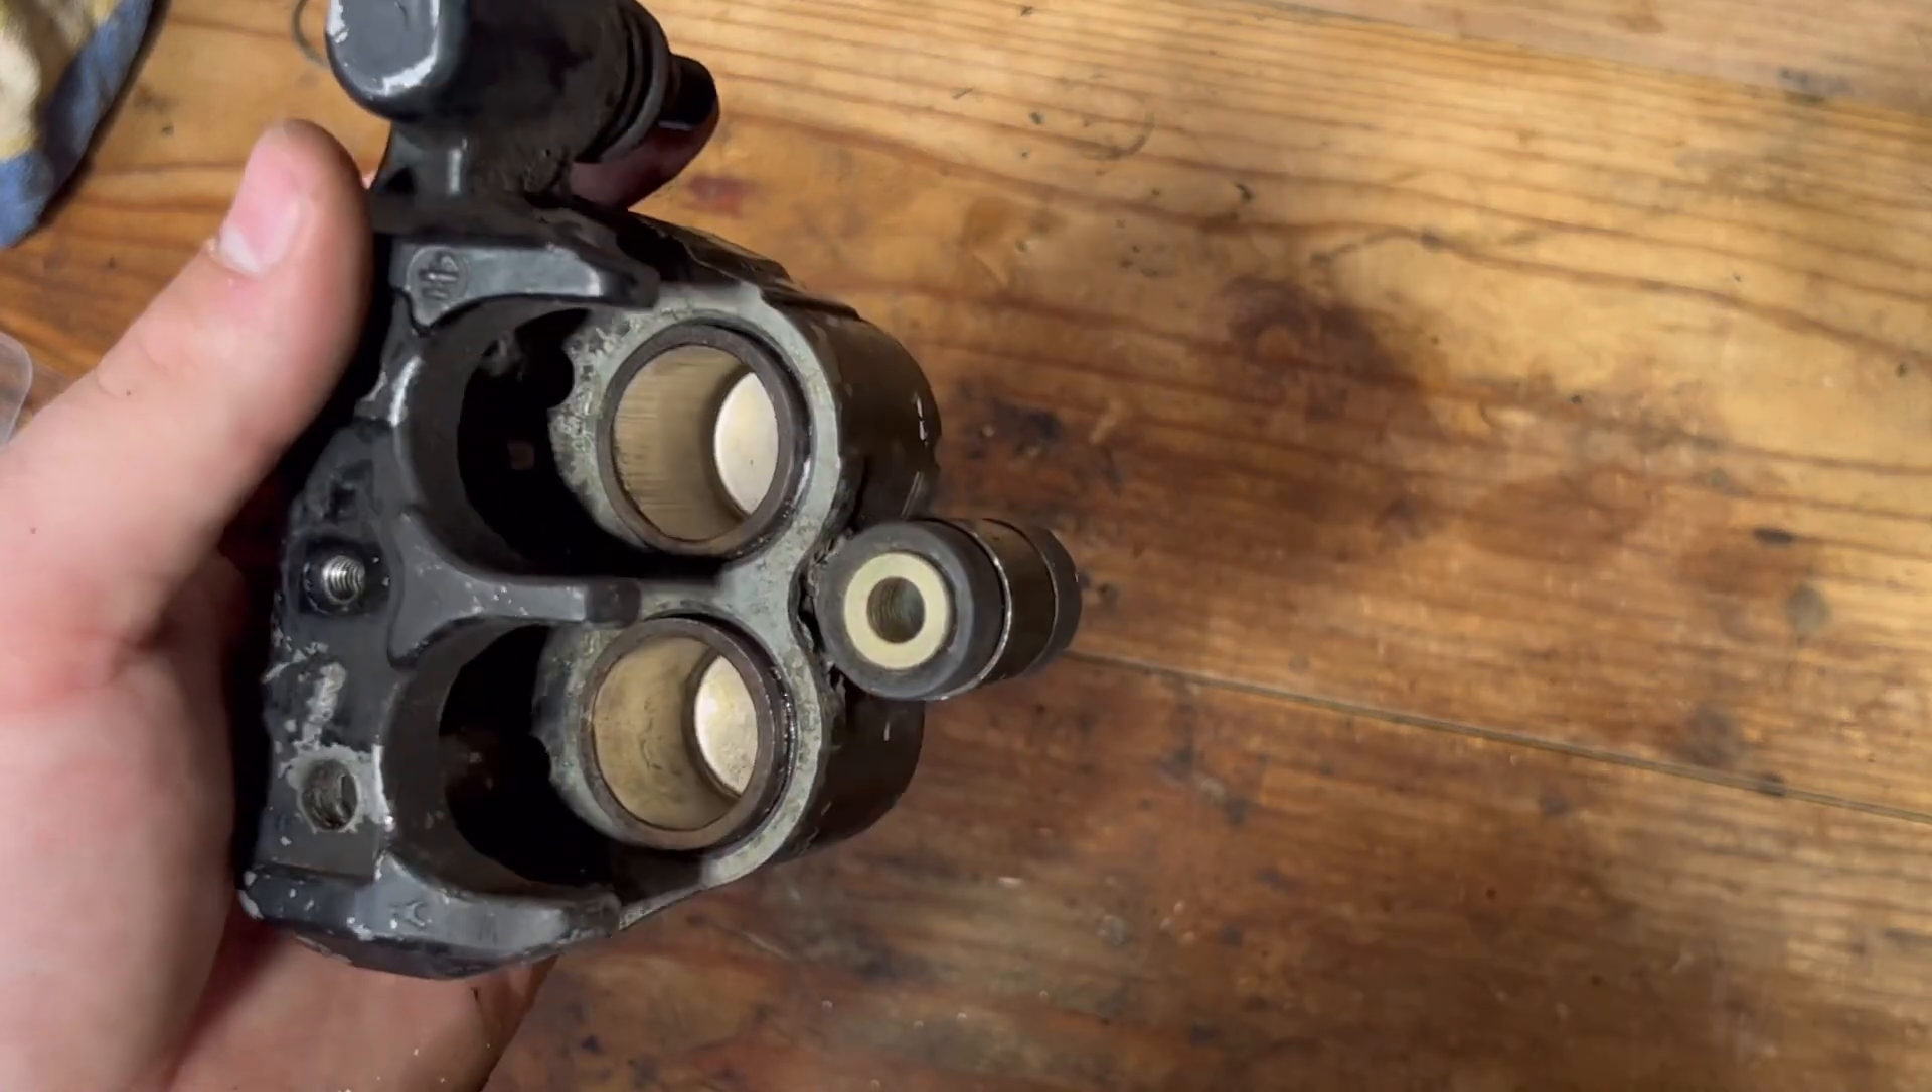Our pistons are reset into the caliper.